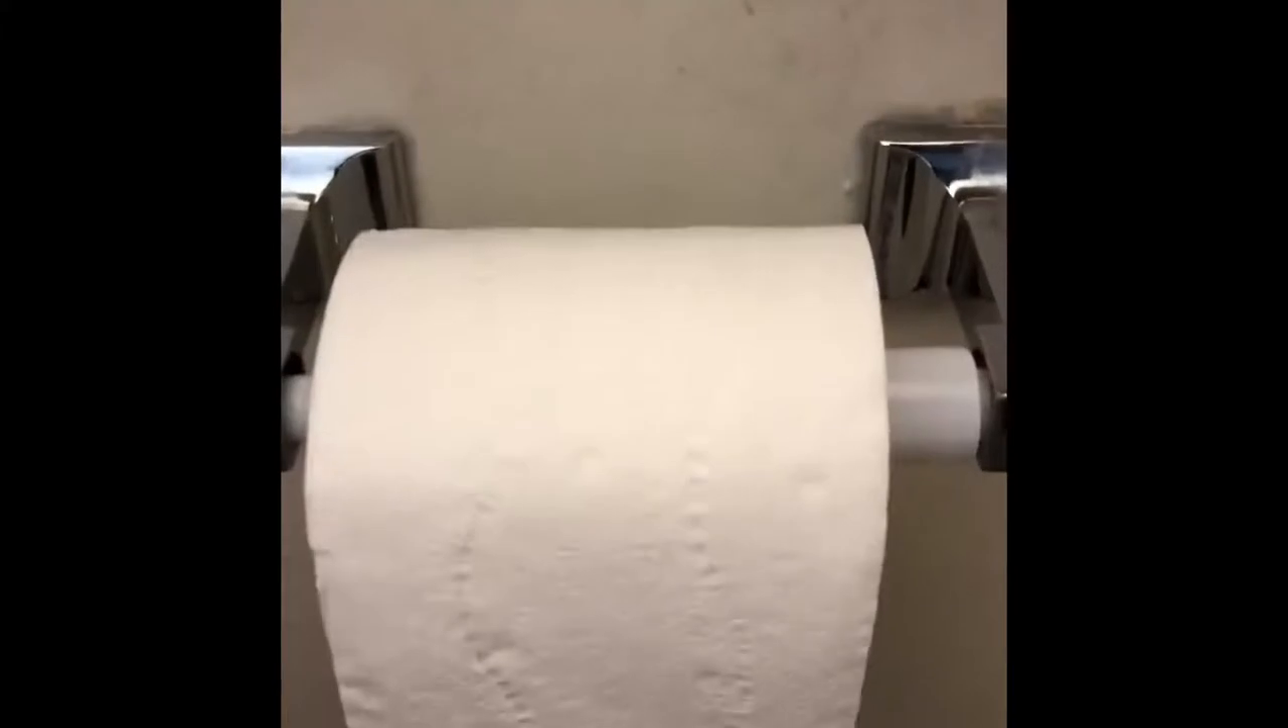Alrighty, I've tightened both sides up, put it back together, now I'm going to put the toilet paper spindle back on. Voila. Look at that. Doesn't fall off anymore. See, that's what I'm talking about.